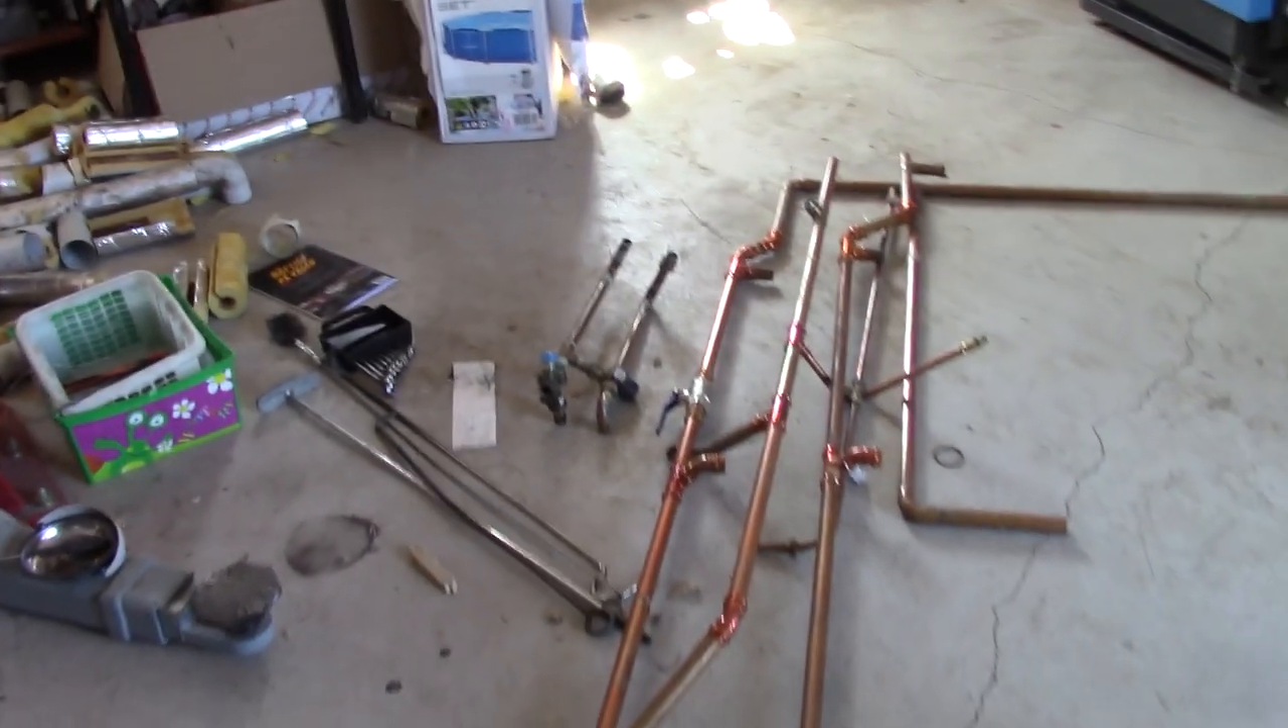As you can see here on the floor I have stripped some of the pipes out already.